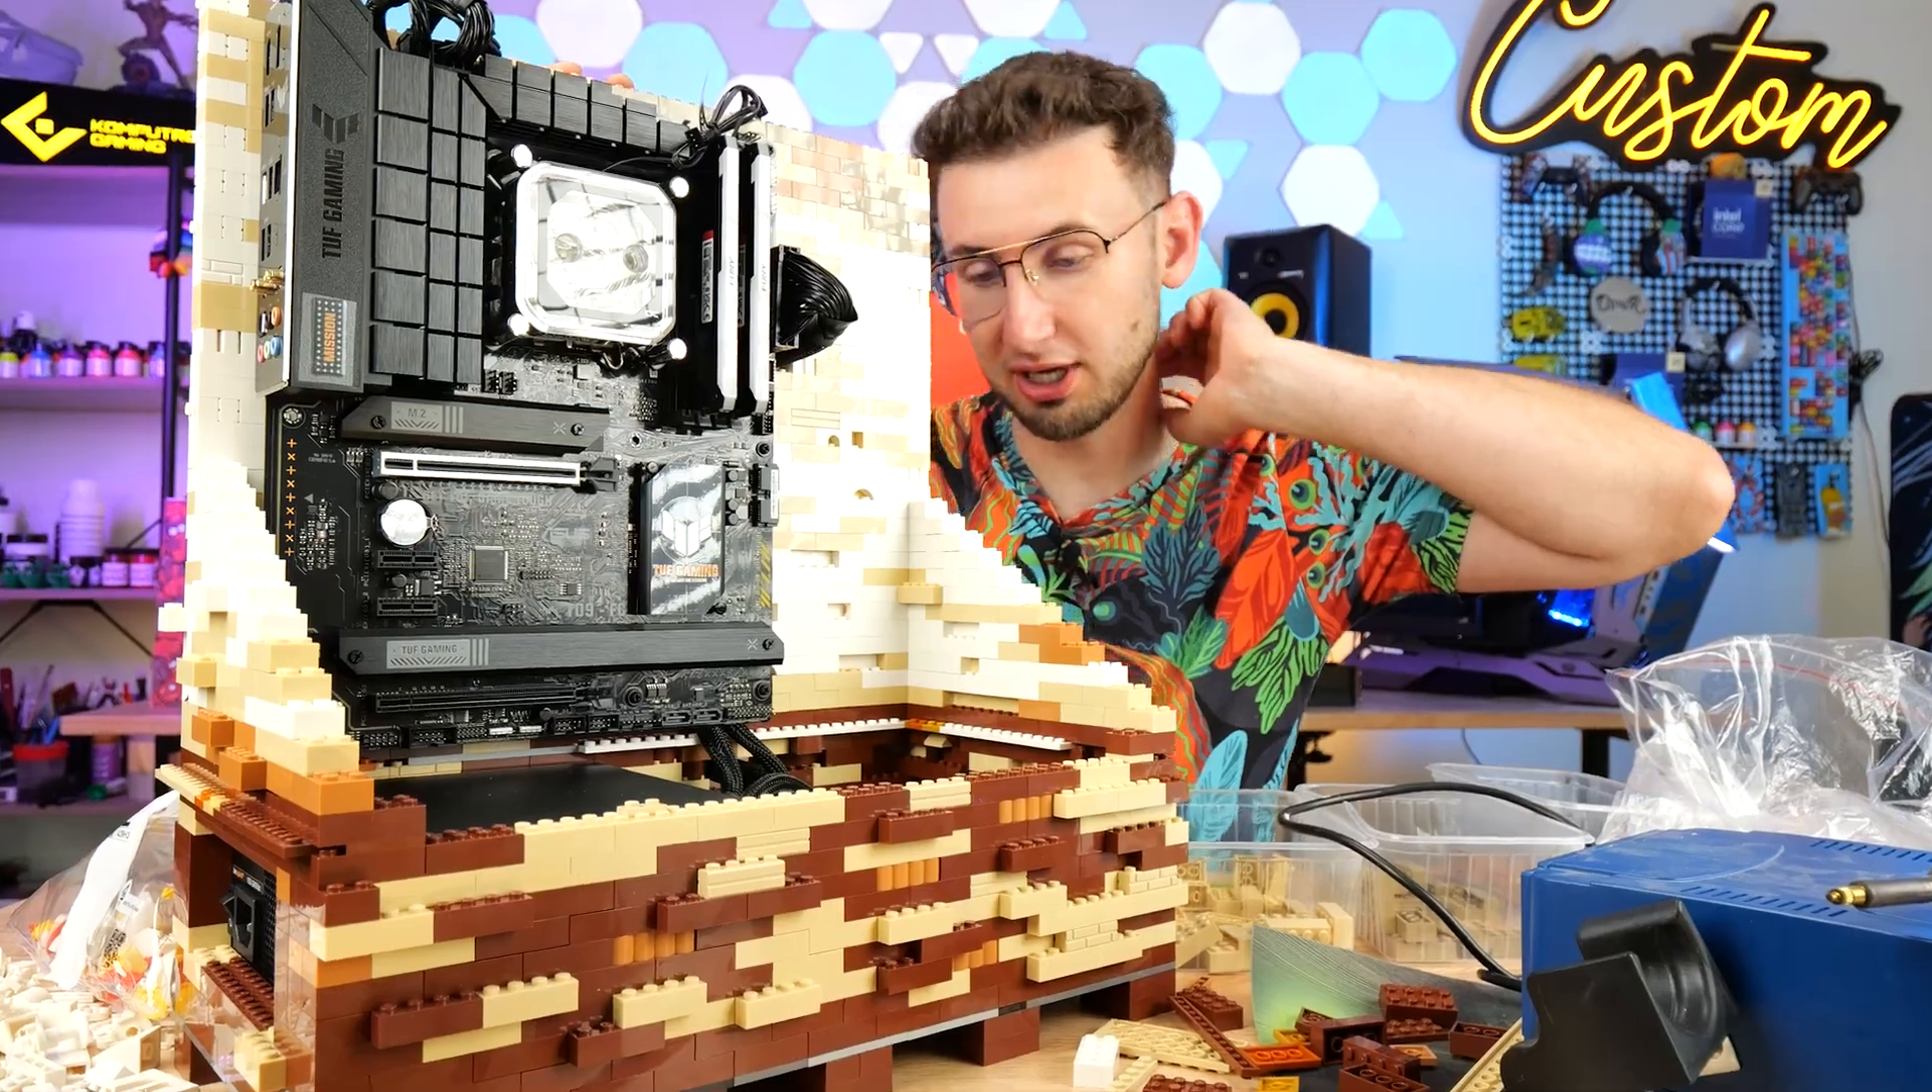Udało się, płyta główna jest na swoim miejscu i powiem Wam, że mimo wszystko, kurczę jestem bardzo mile zaskoczony z stabilnej konstrukcji.